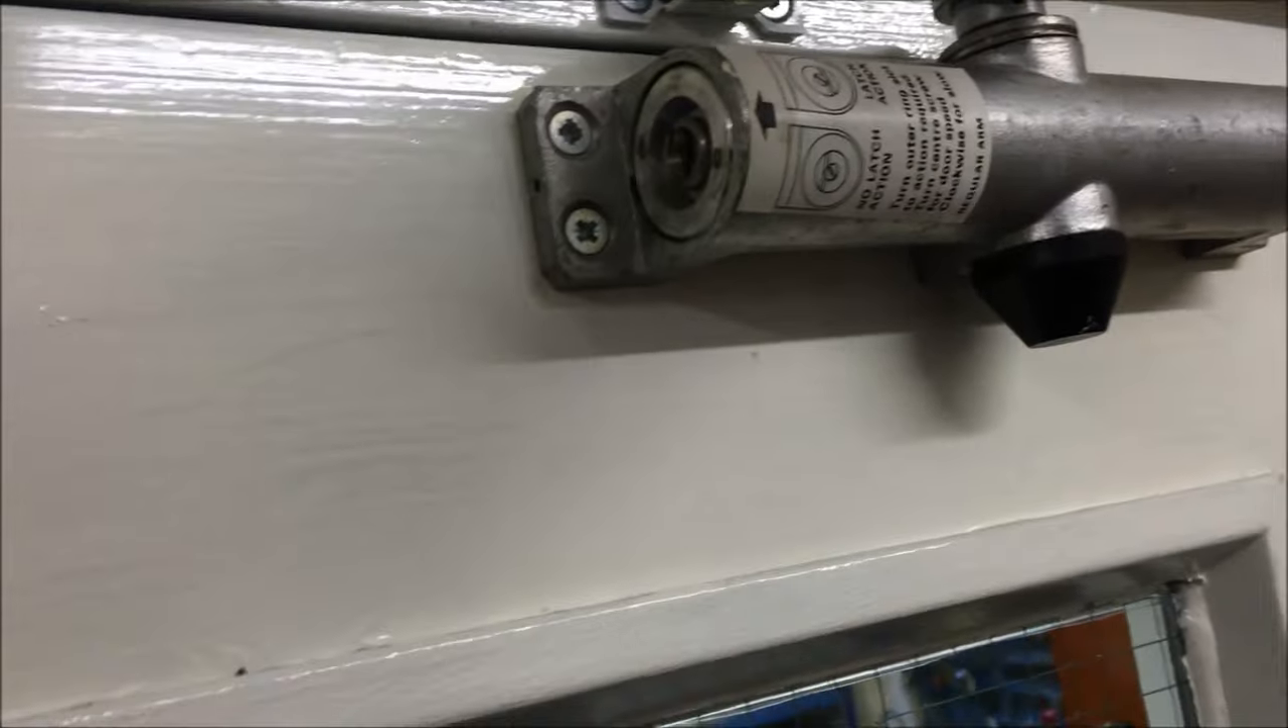Okay now you can see that the cover has been taken off you can see the actual closer body and there's also some writing on this particular one.